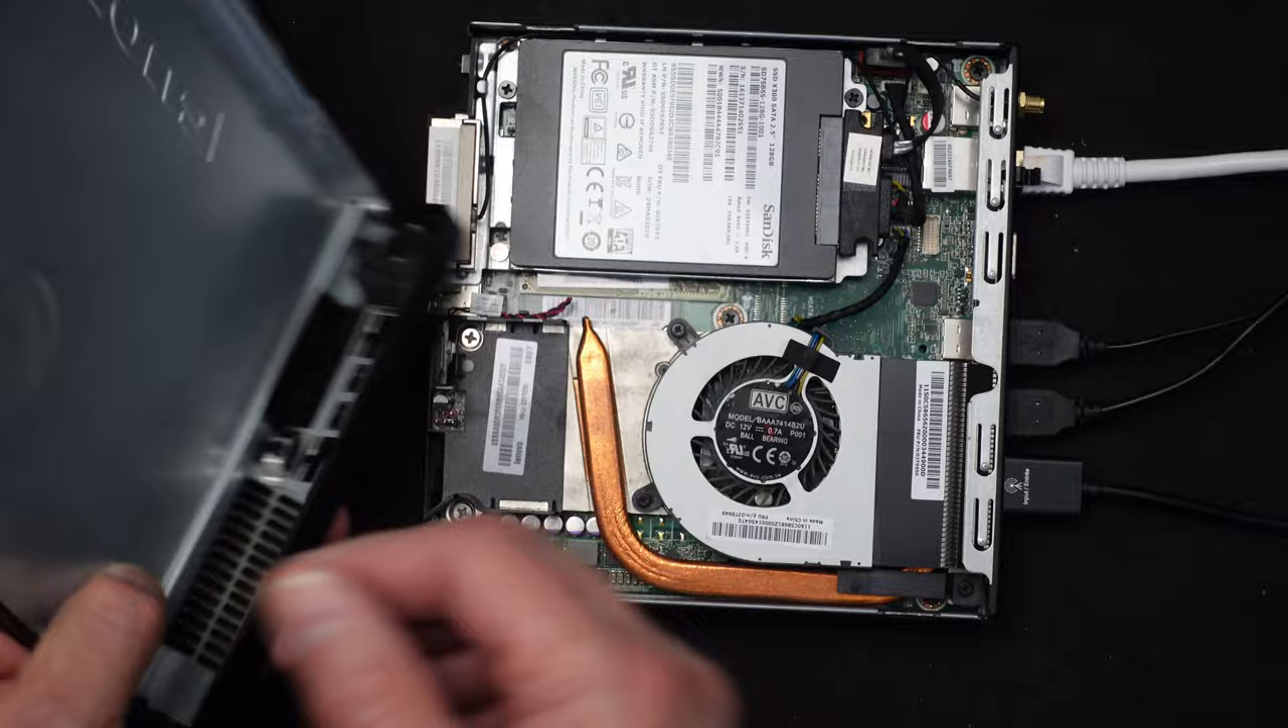And there it is. The cover is off.